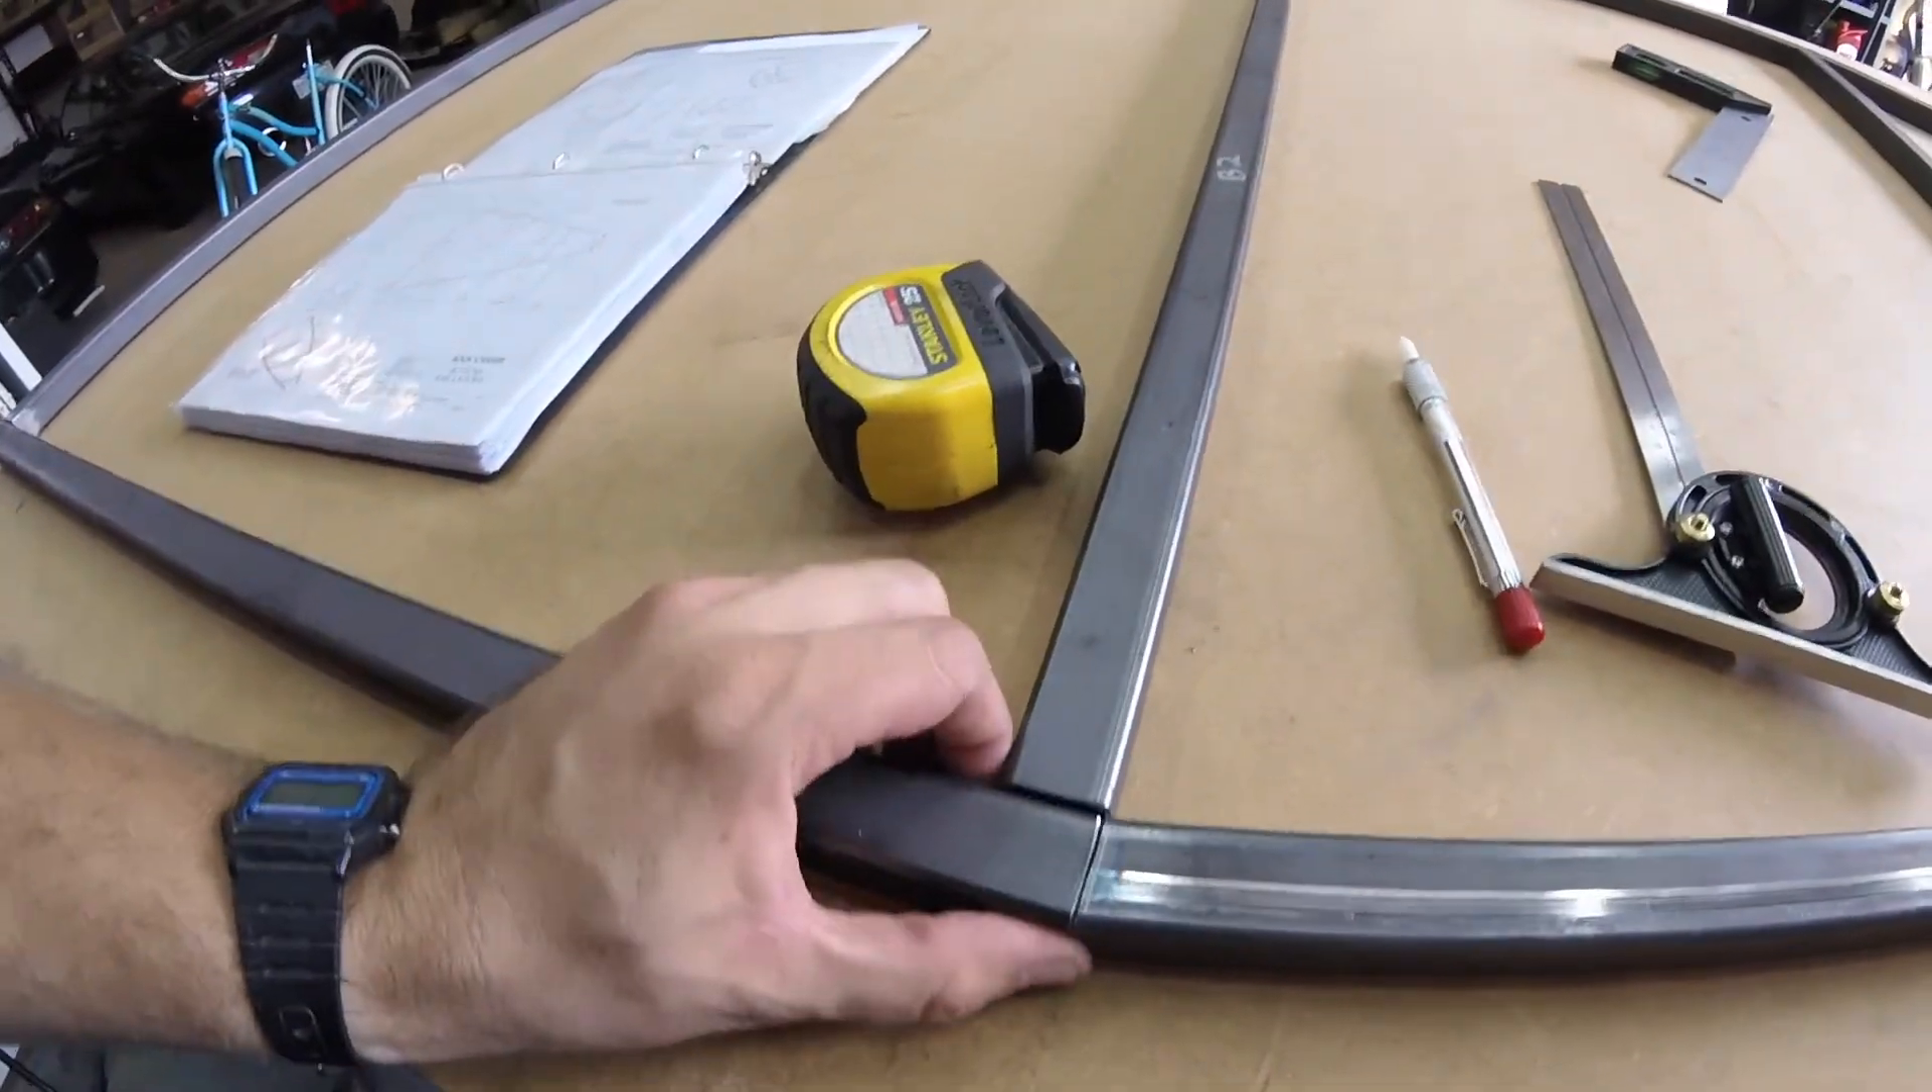I got some tubes laid down nothing's clamped to anything or any tacks or anything.